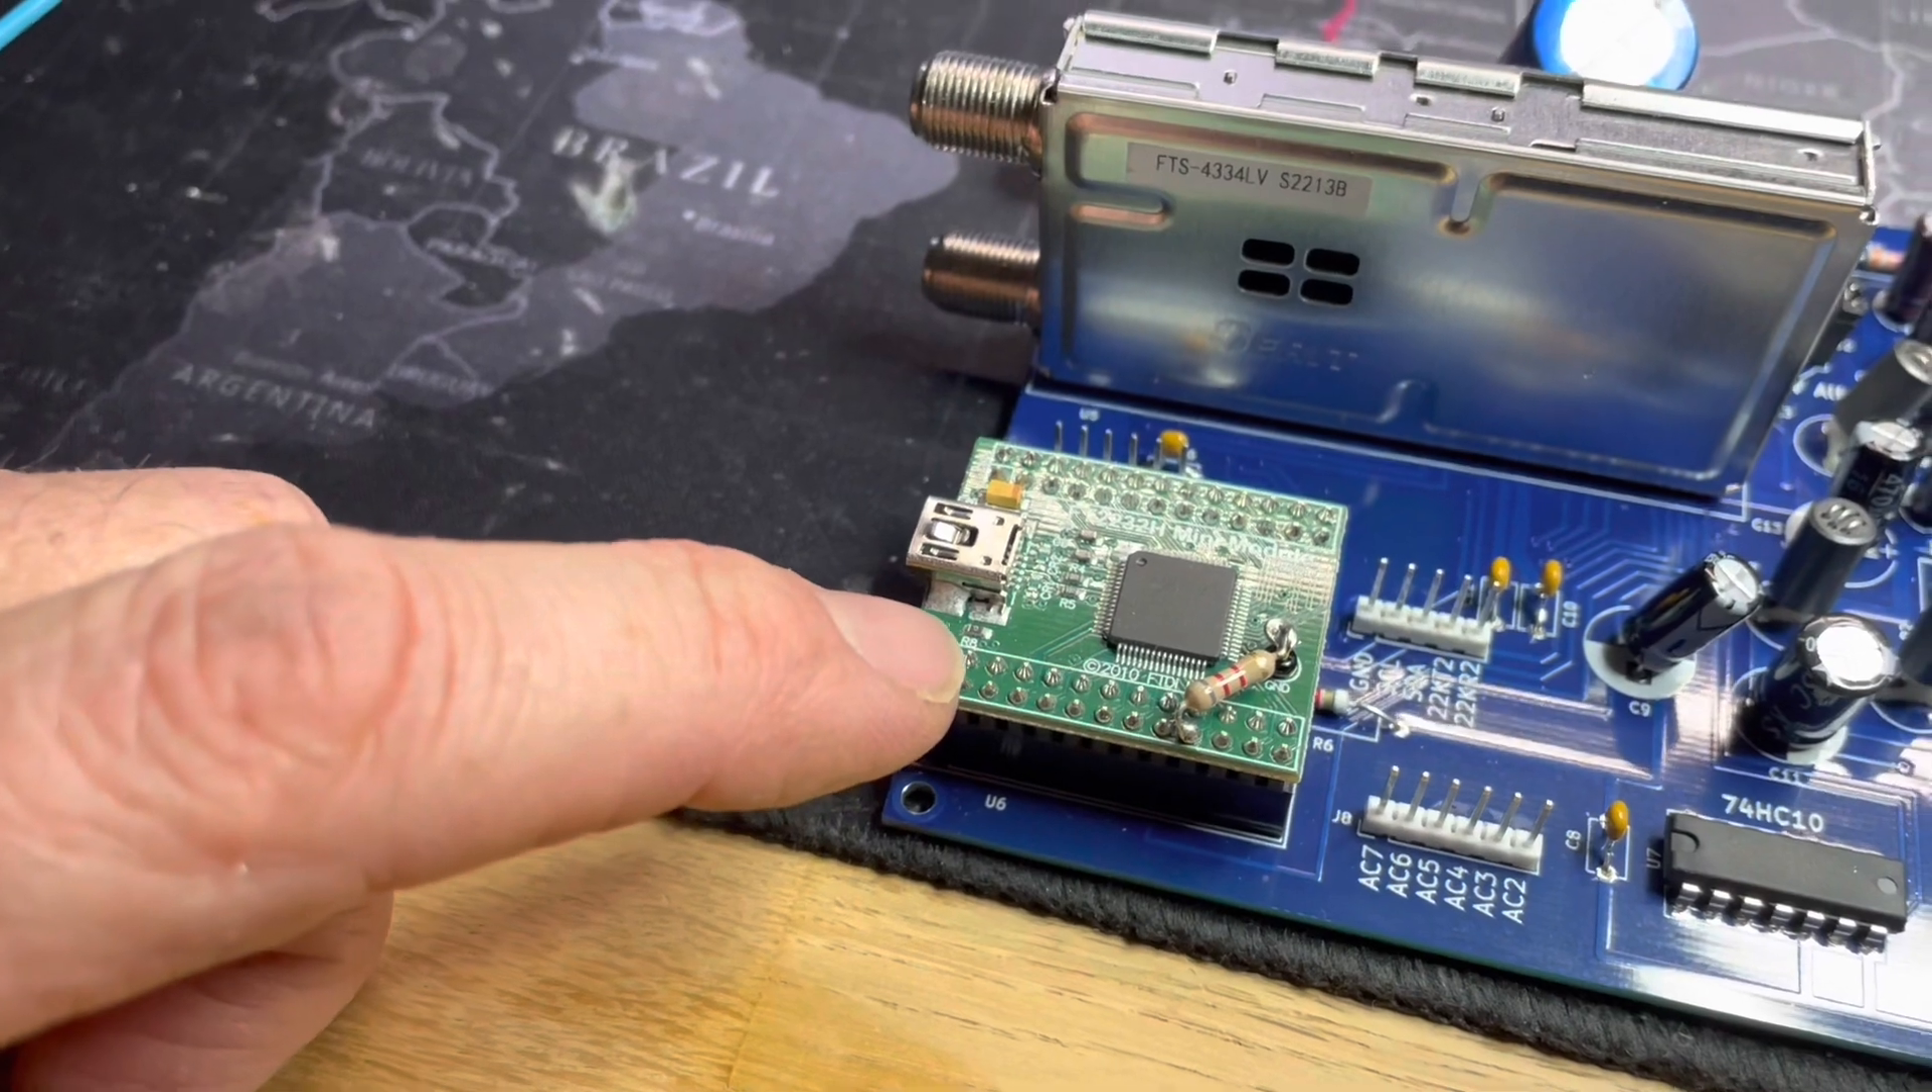I've also fitted this little interface, the little FT2232 mini module connection for the PC.